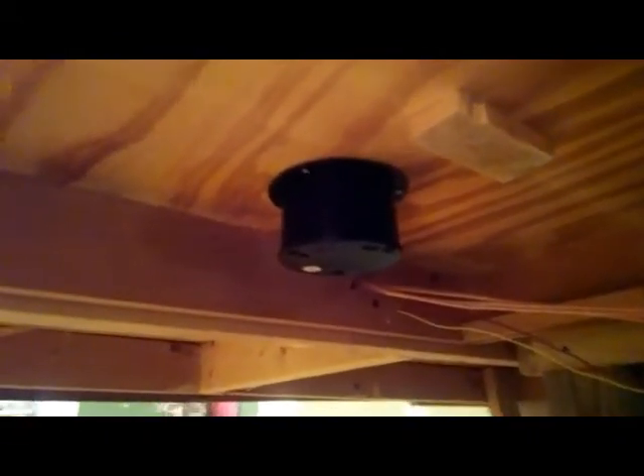Alright so I have the puck attached up underneath the training table.